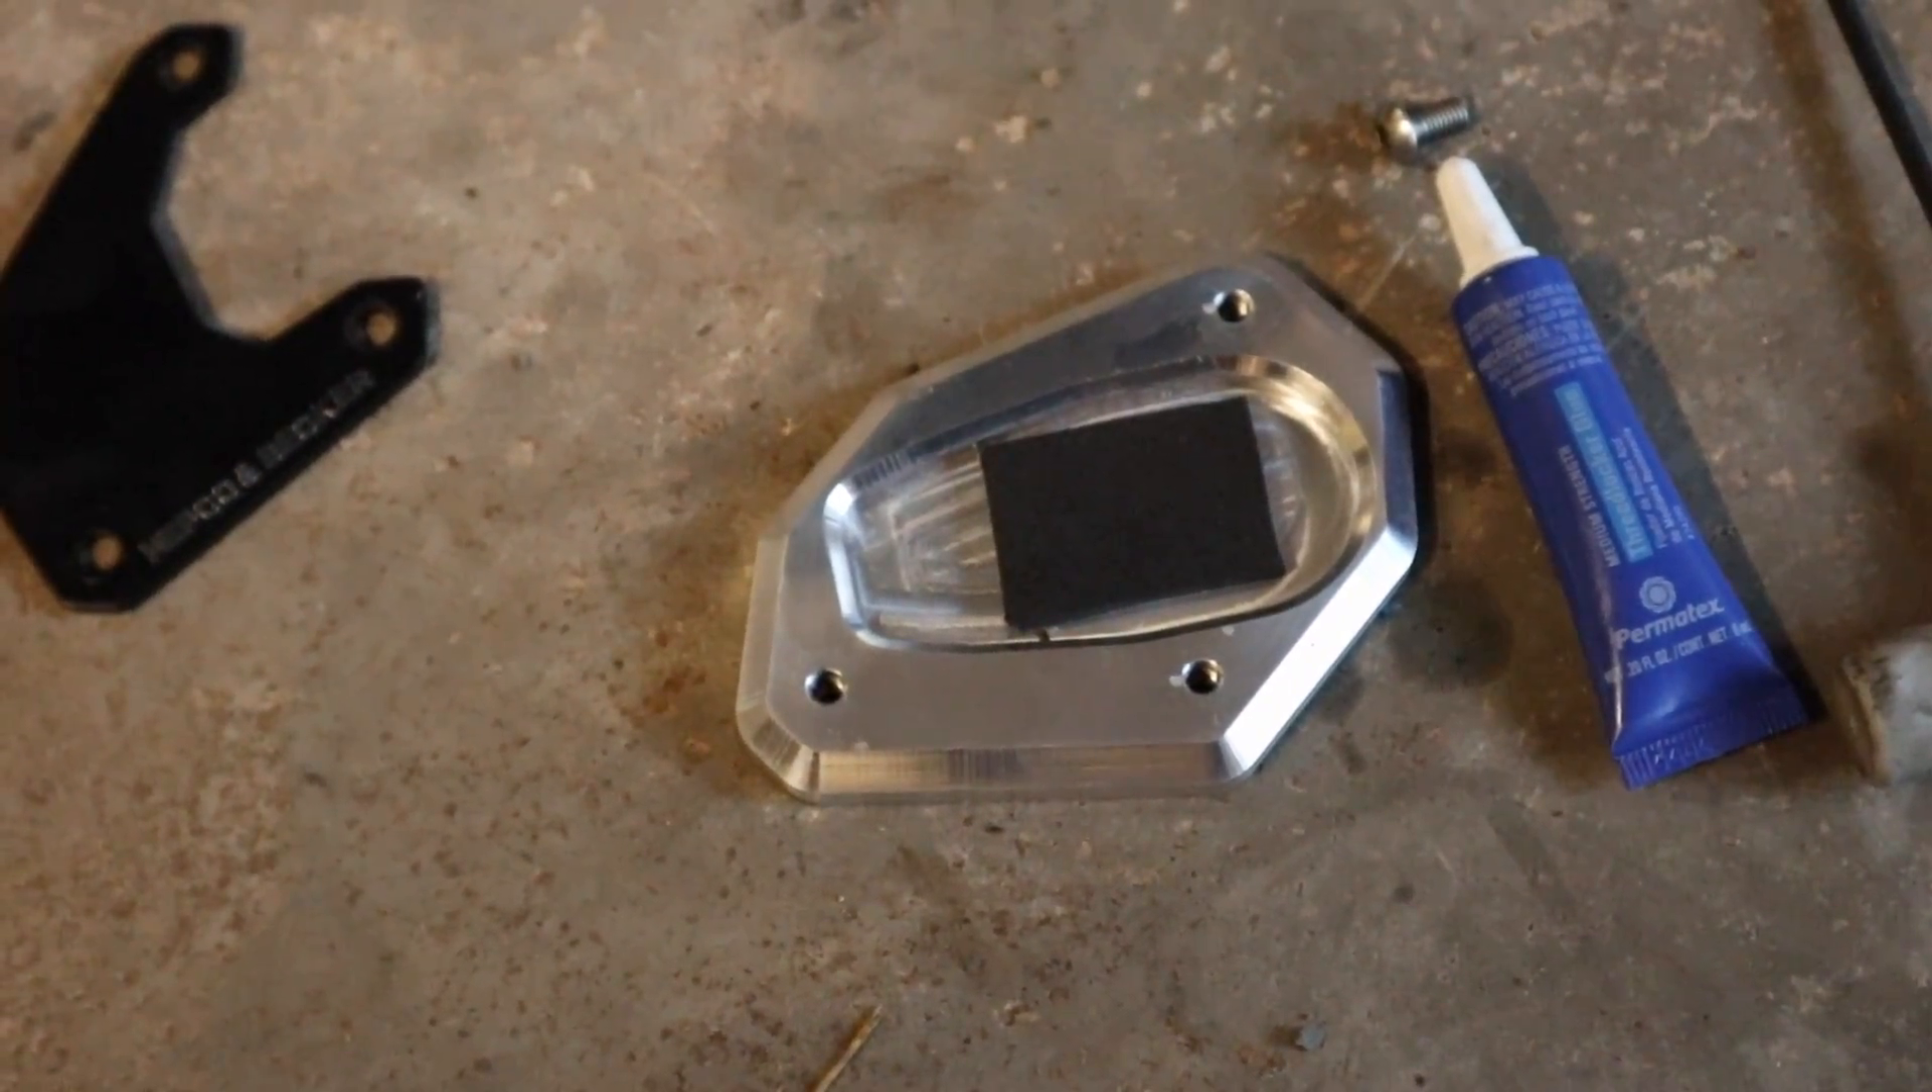And you can see I've got the little piece of sticky back foam in place.